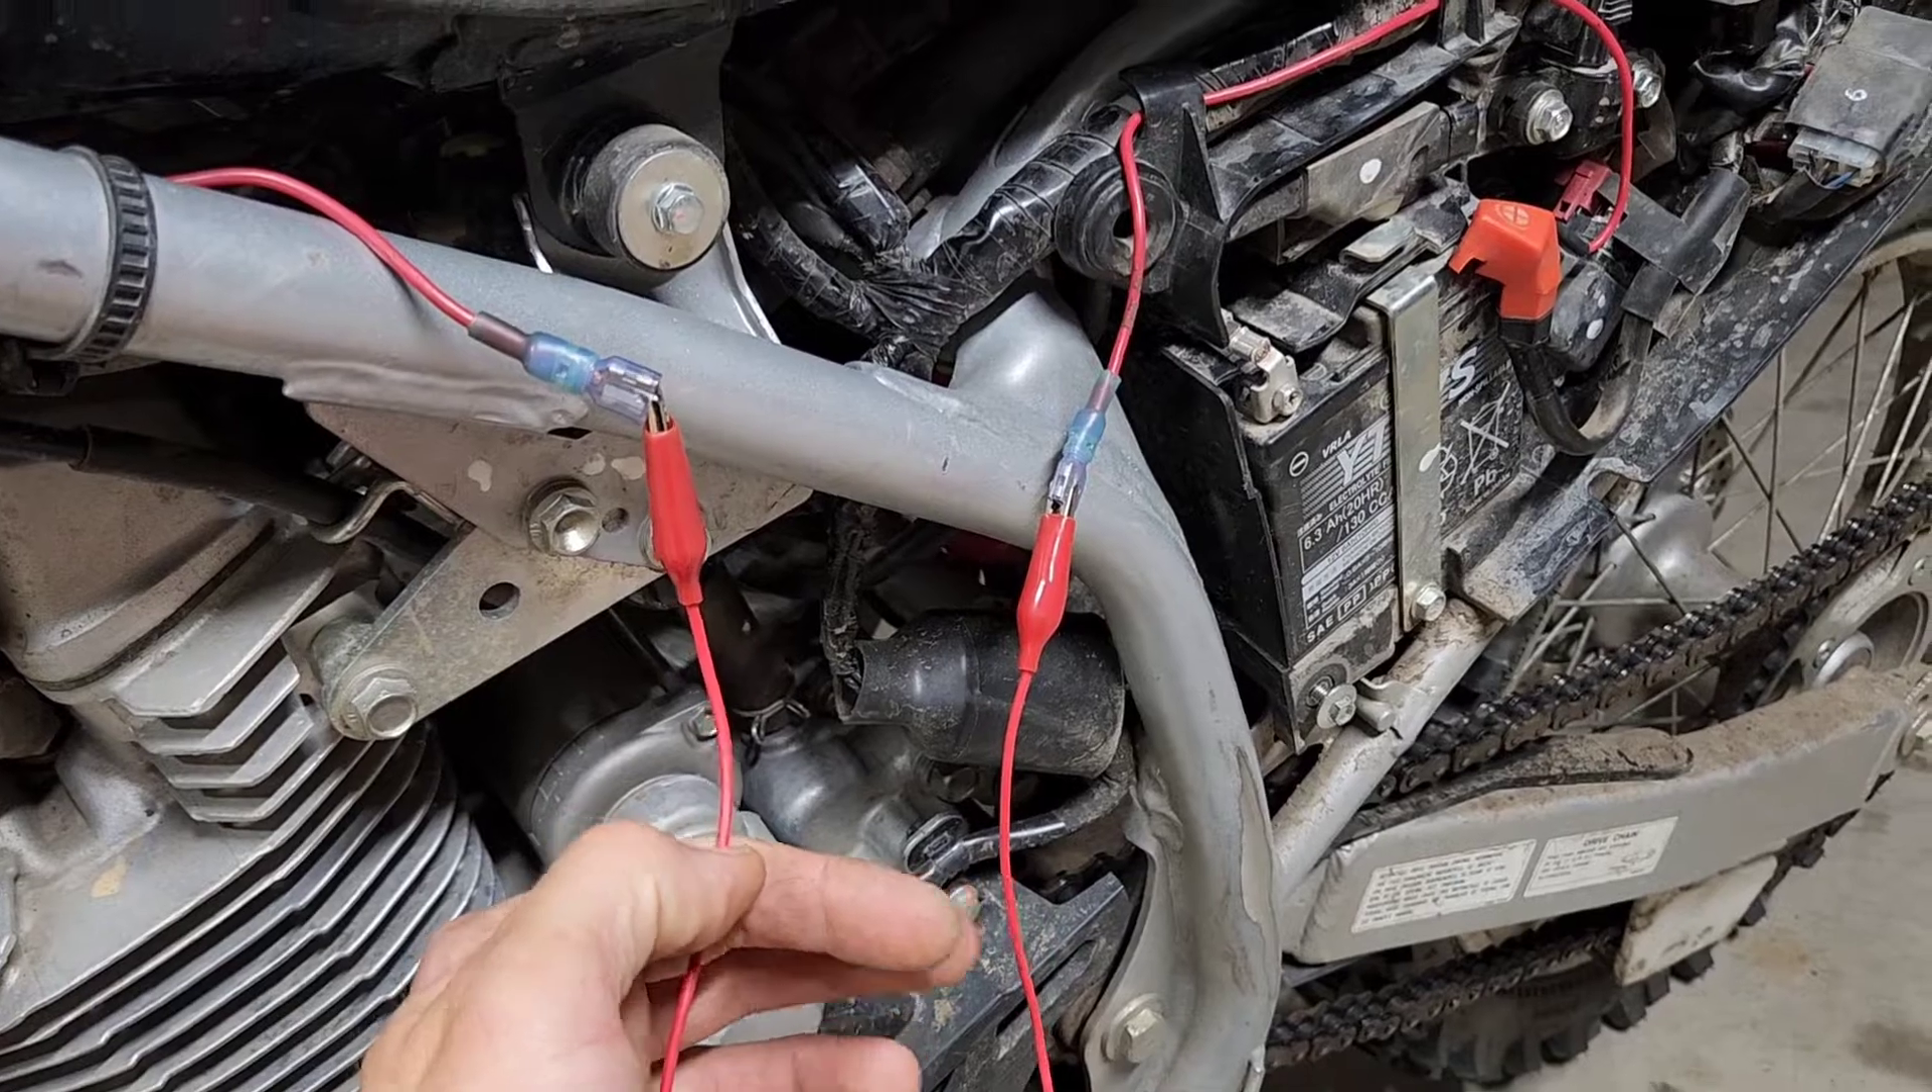Just for now just for testing purposes got the jumper wire in.